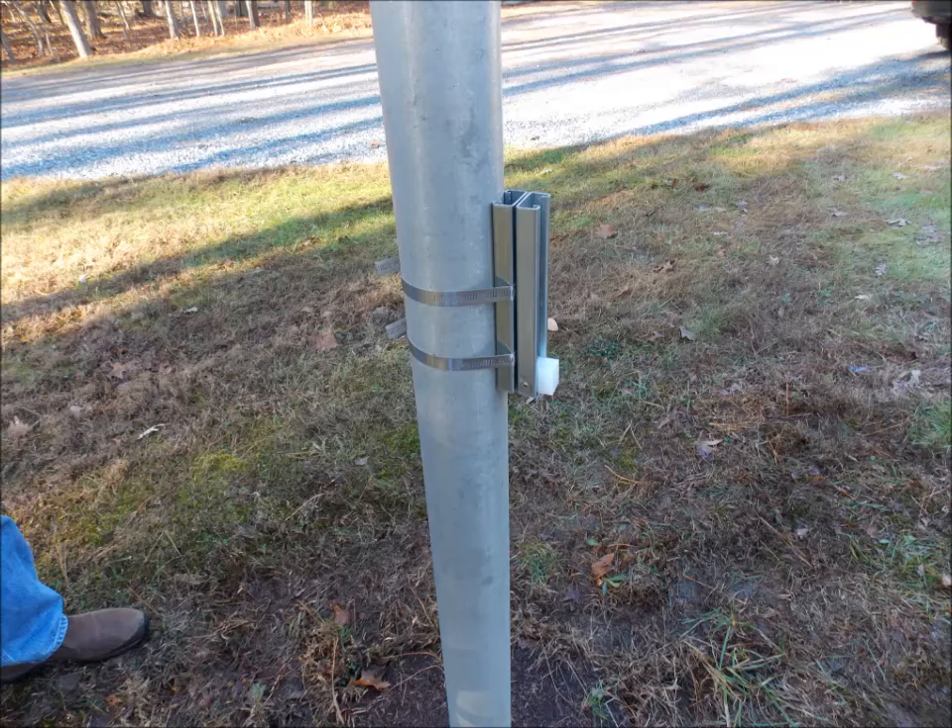Here is a photo of your completed bottom bracket.